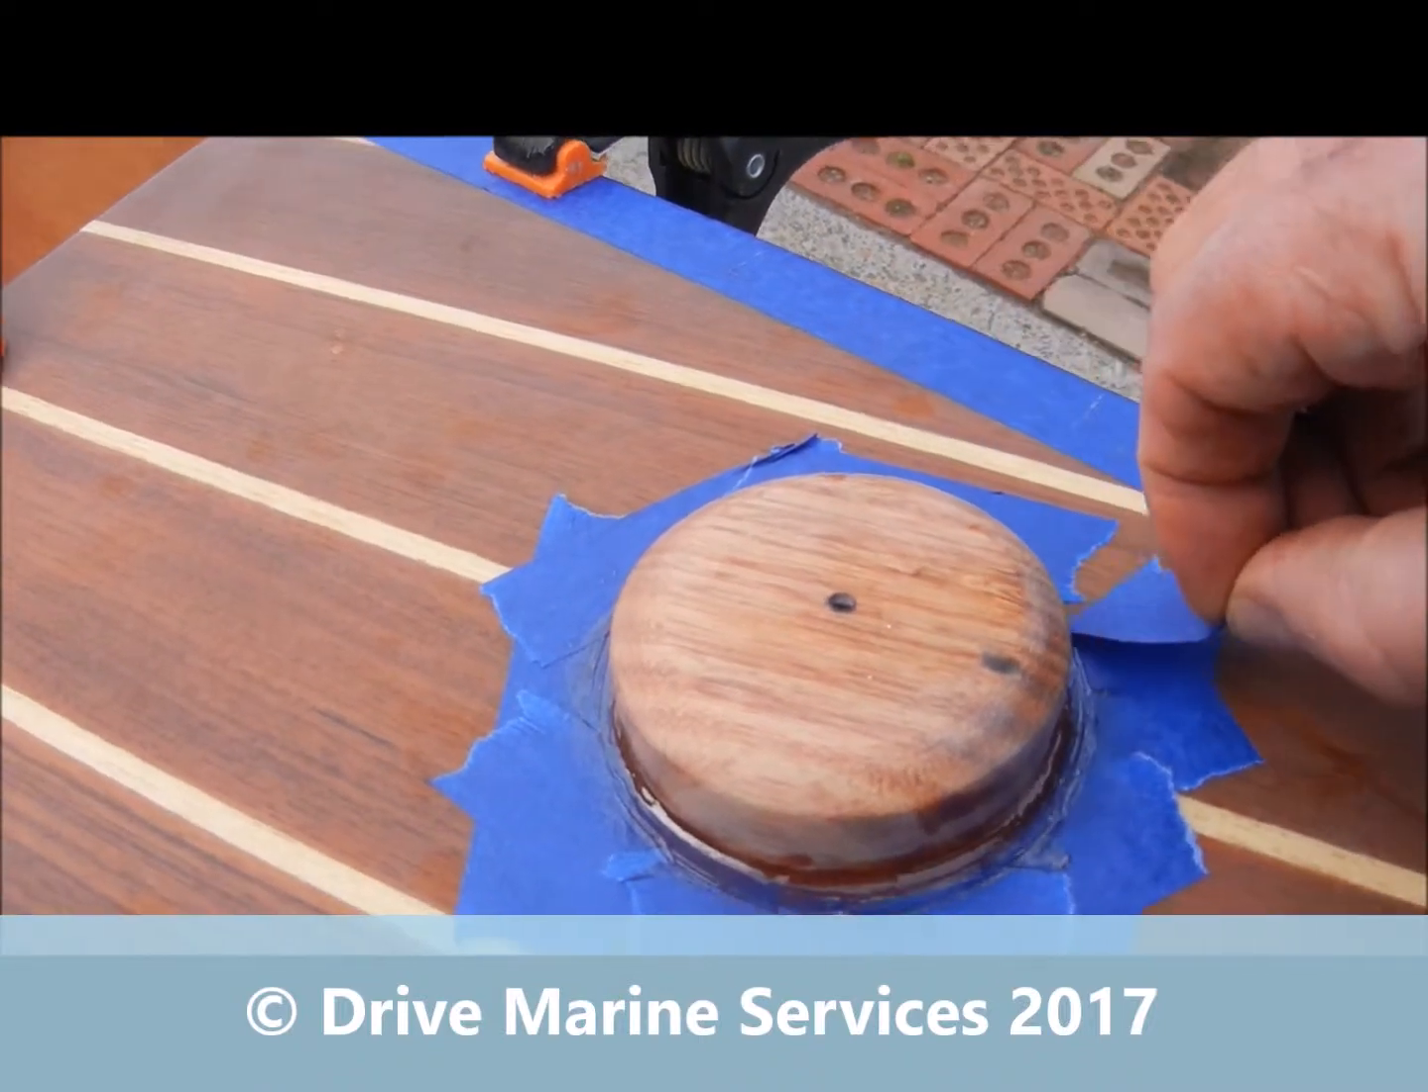We've also glued the block on.